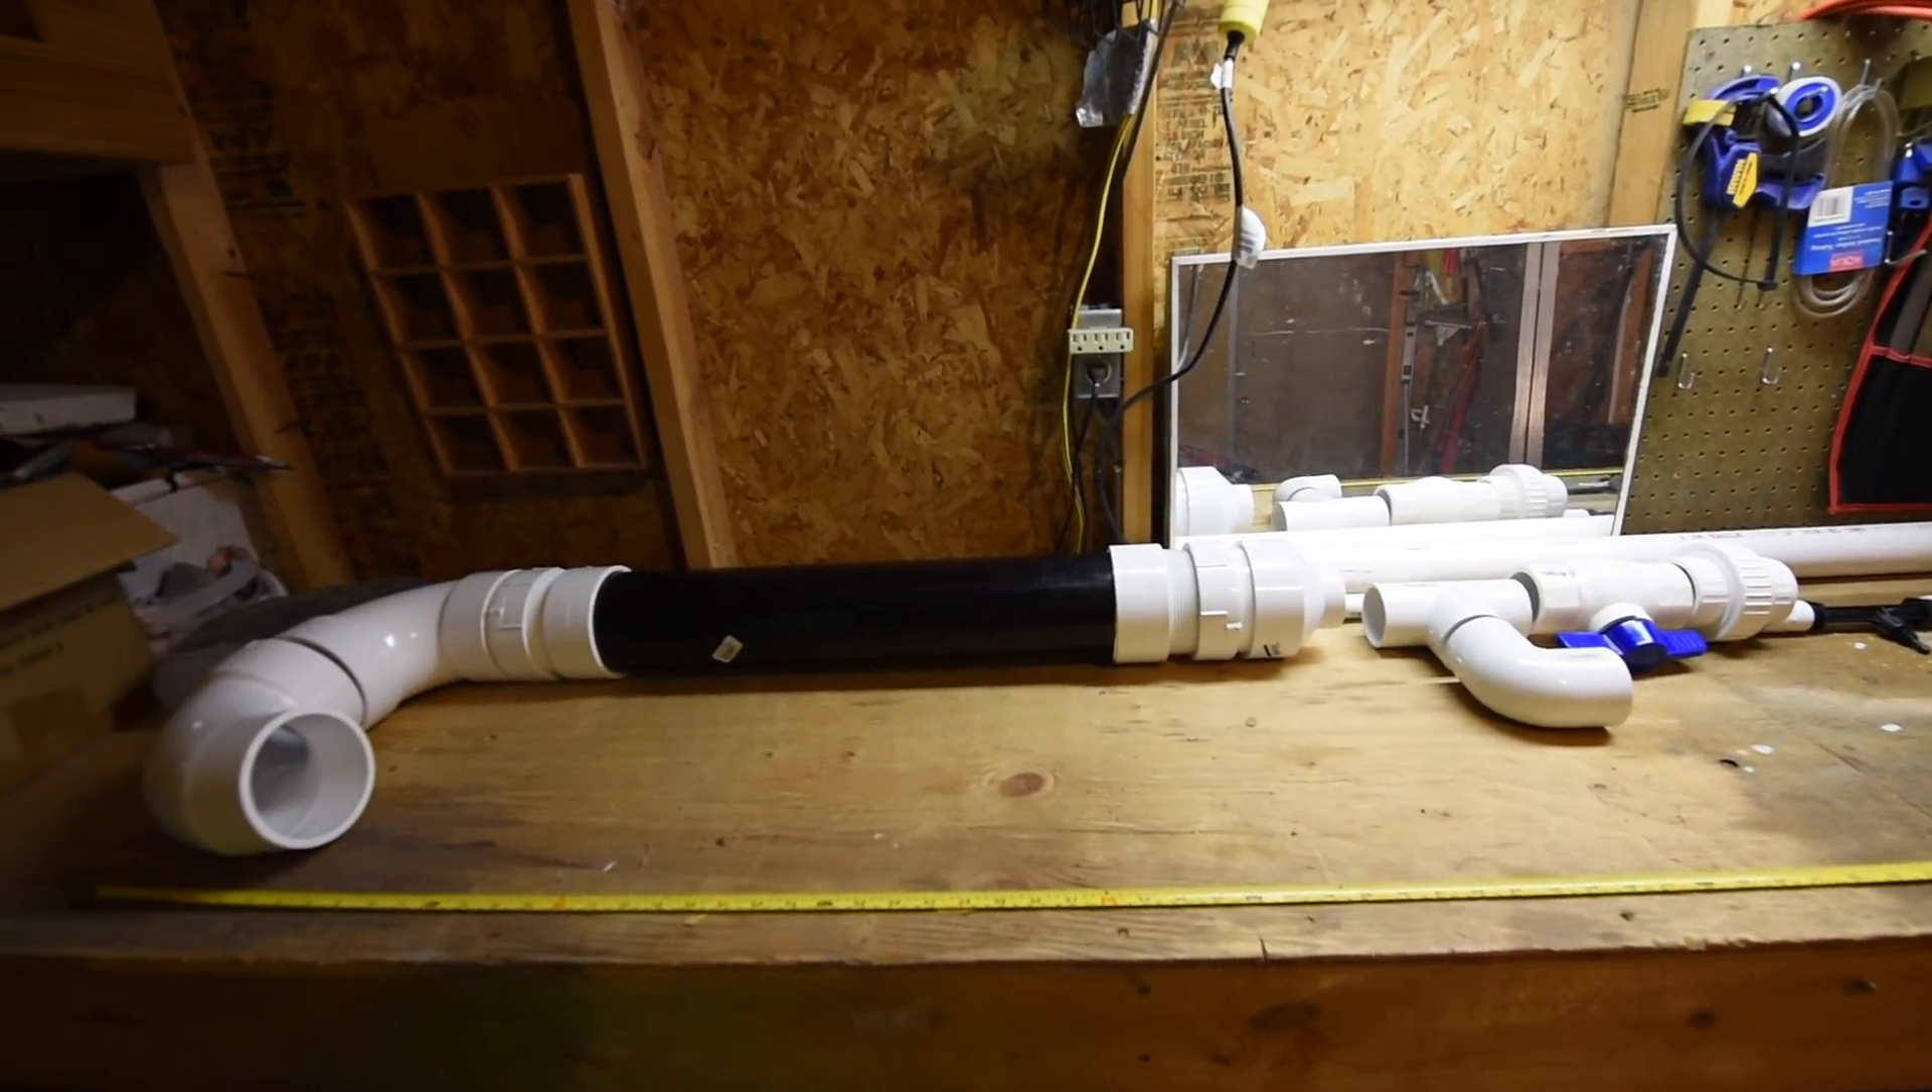Over here, as you can see, I've already started to piece together components from the local hardware store.